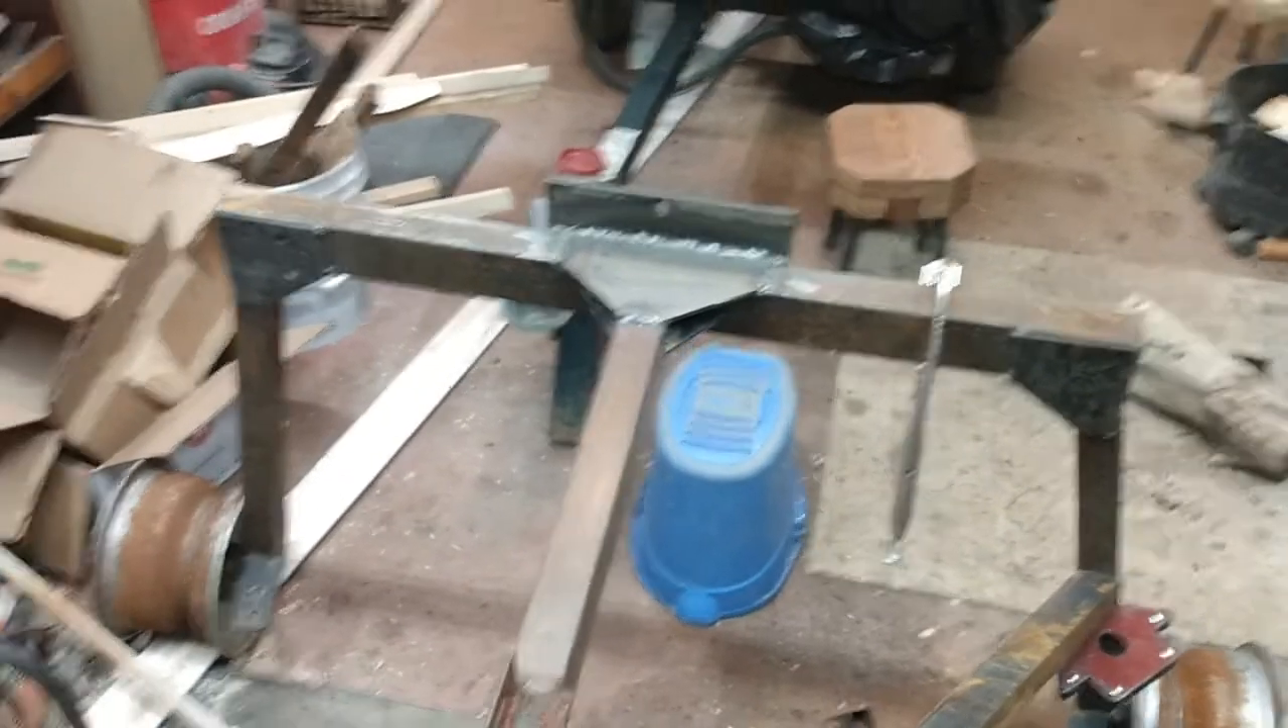I've got uh welded these braces in.